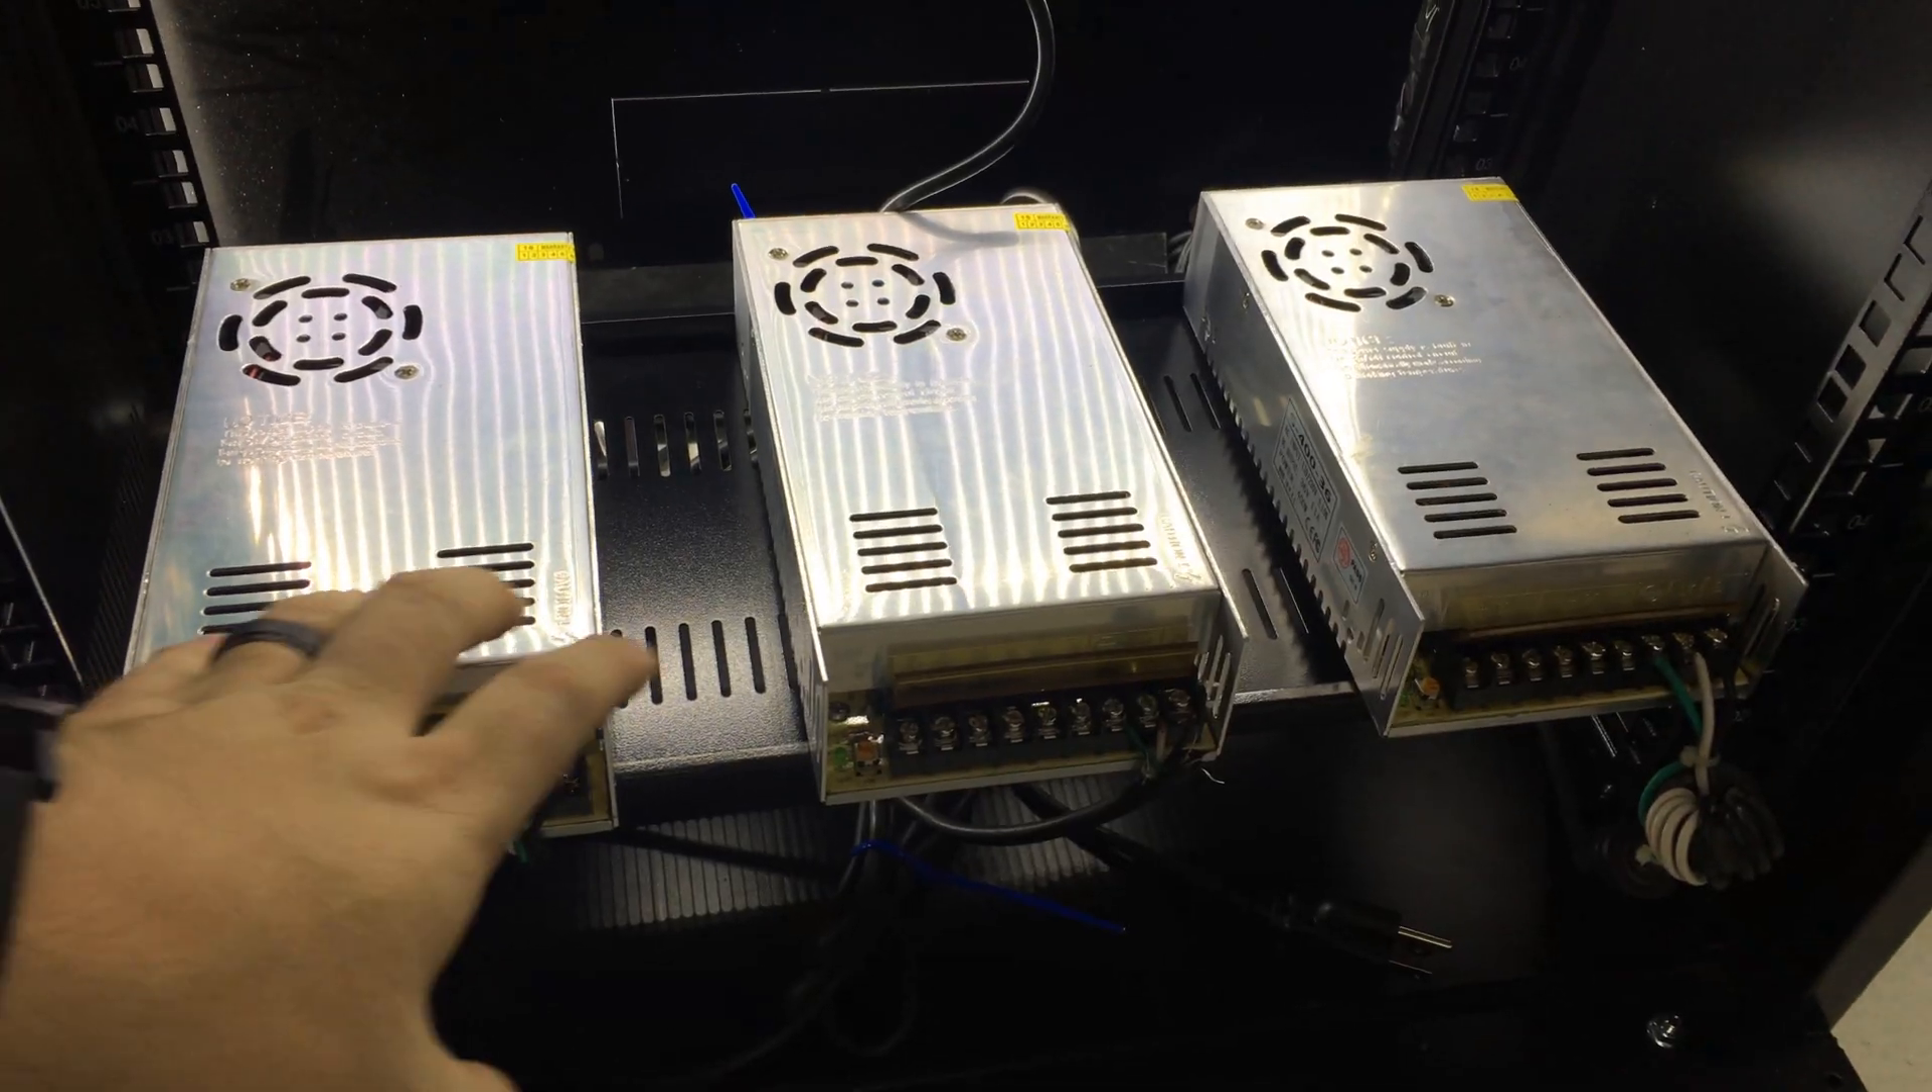I got all the power supplies in. For the motors.